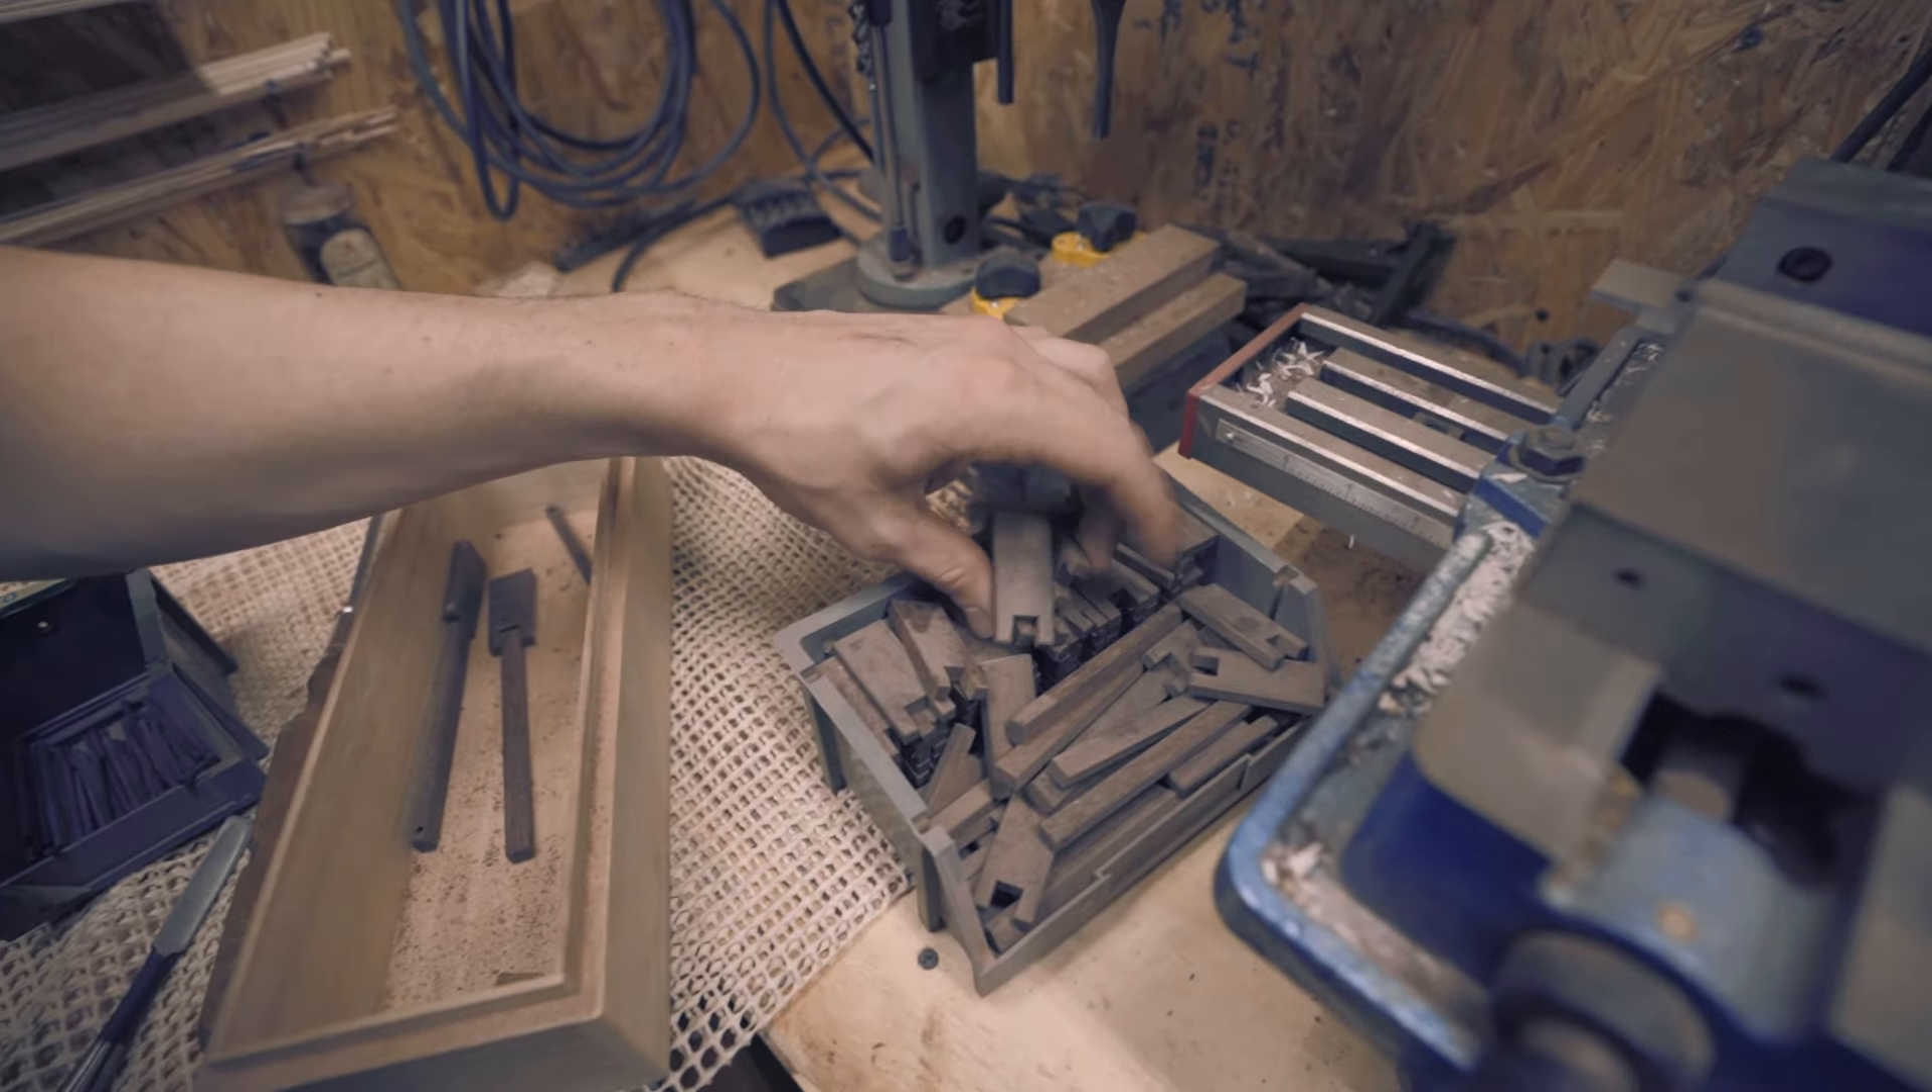I have the materials cut out, but I just haven't pieced them together.